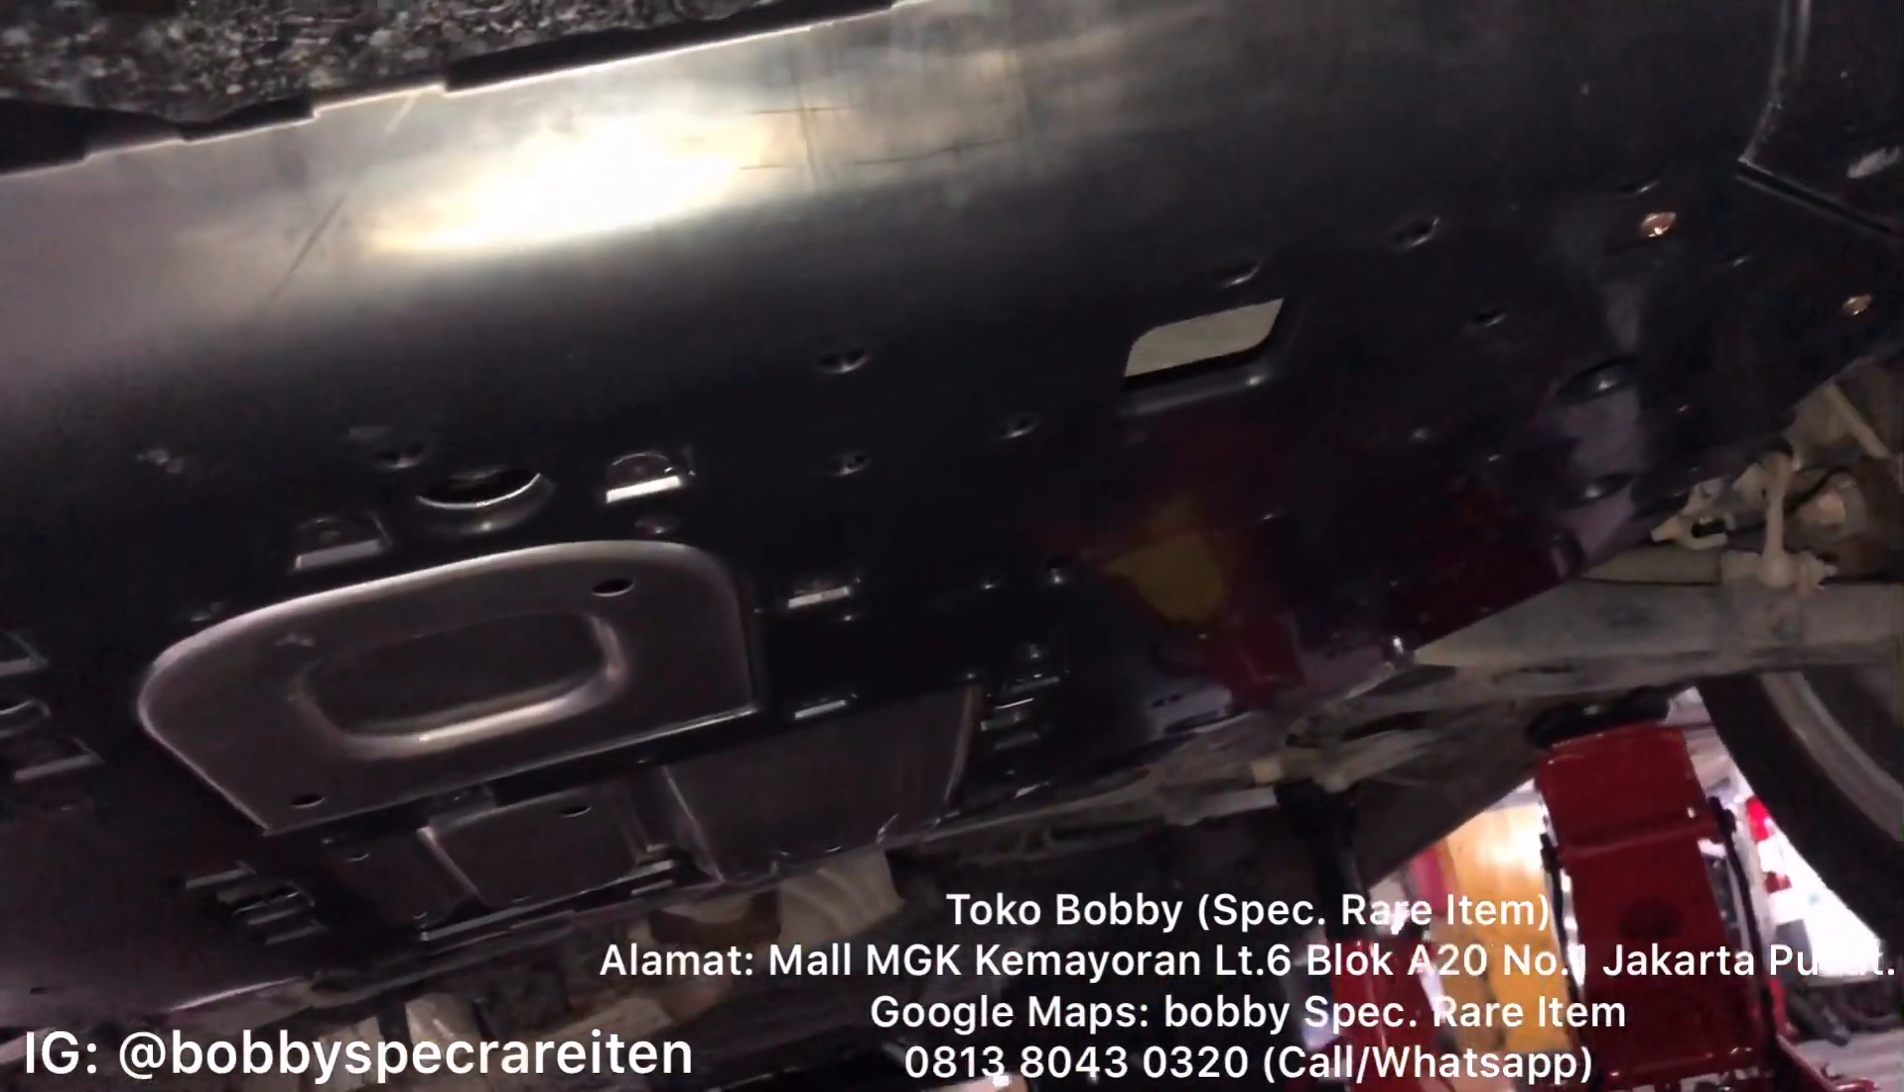Nah sekarang nih udah kita pasangin cover engine.